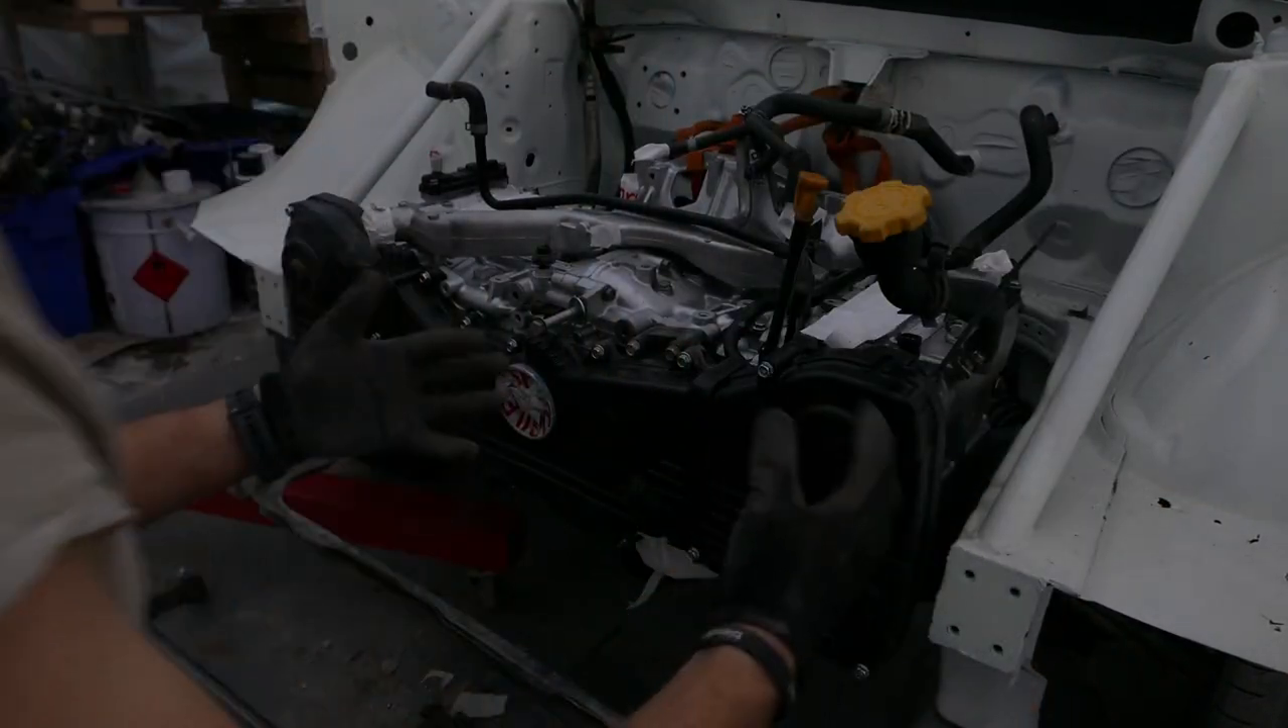It's nice to see an engine finally in.